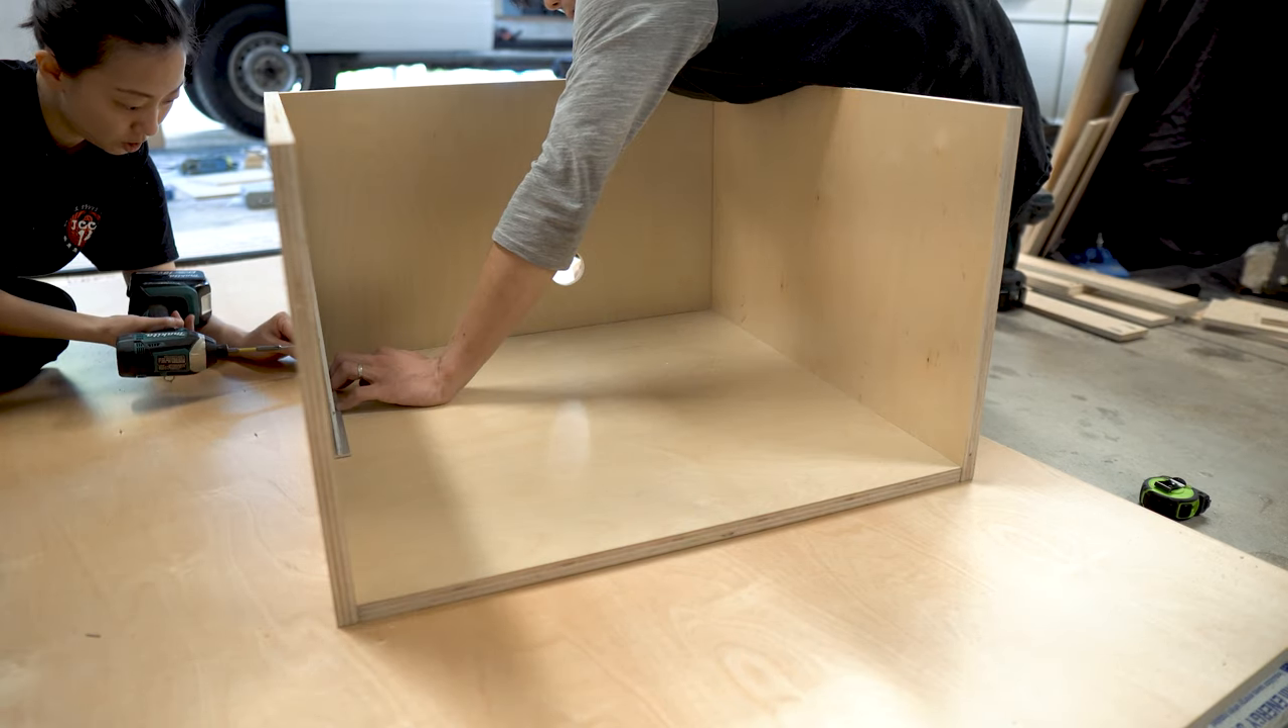We used pre-finished three-quarter inch plywood and started by making a basic box attaching three walls and the bottom floor with one and a quarter inch screws using simple butt joints.